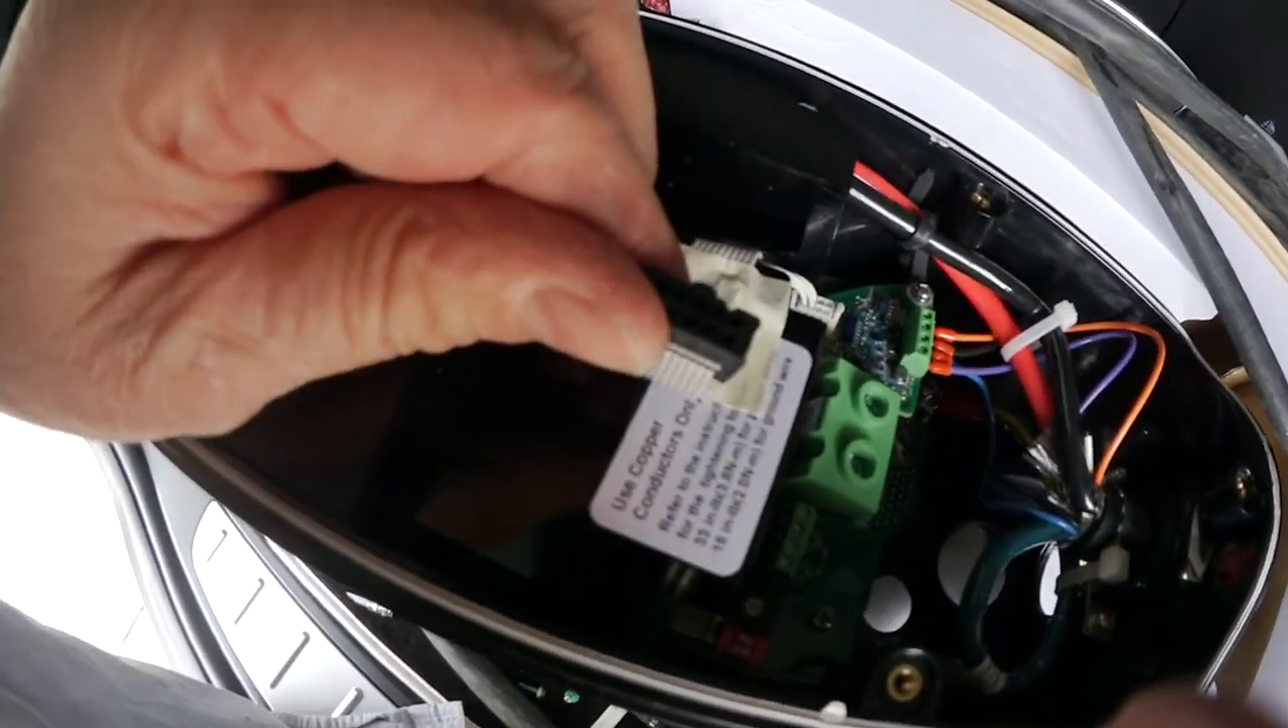That's the connection for the light here and that is currently not connected.